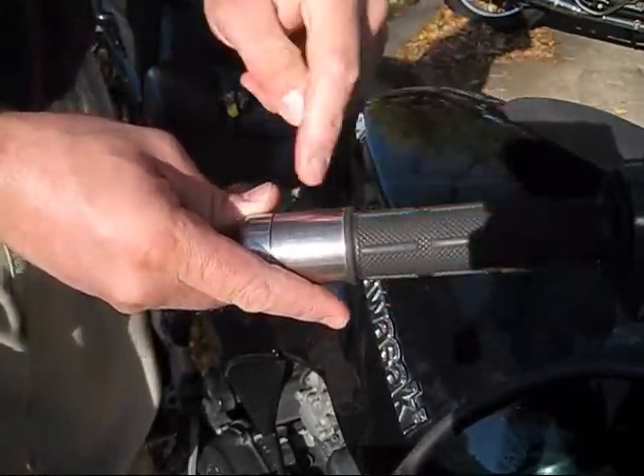And what you're looking for is you want a small clearance between the grip and the throttle lock. And this obviously has no clearance, so that's no good at all.